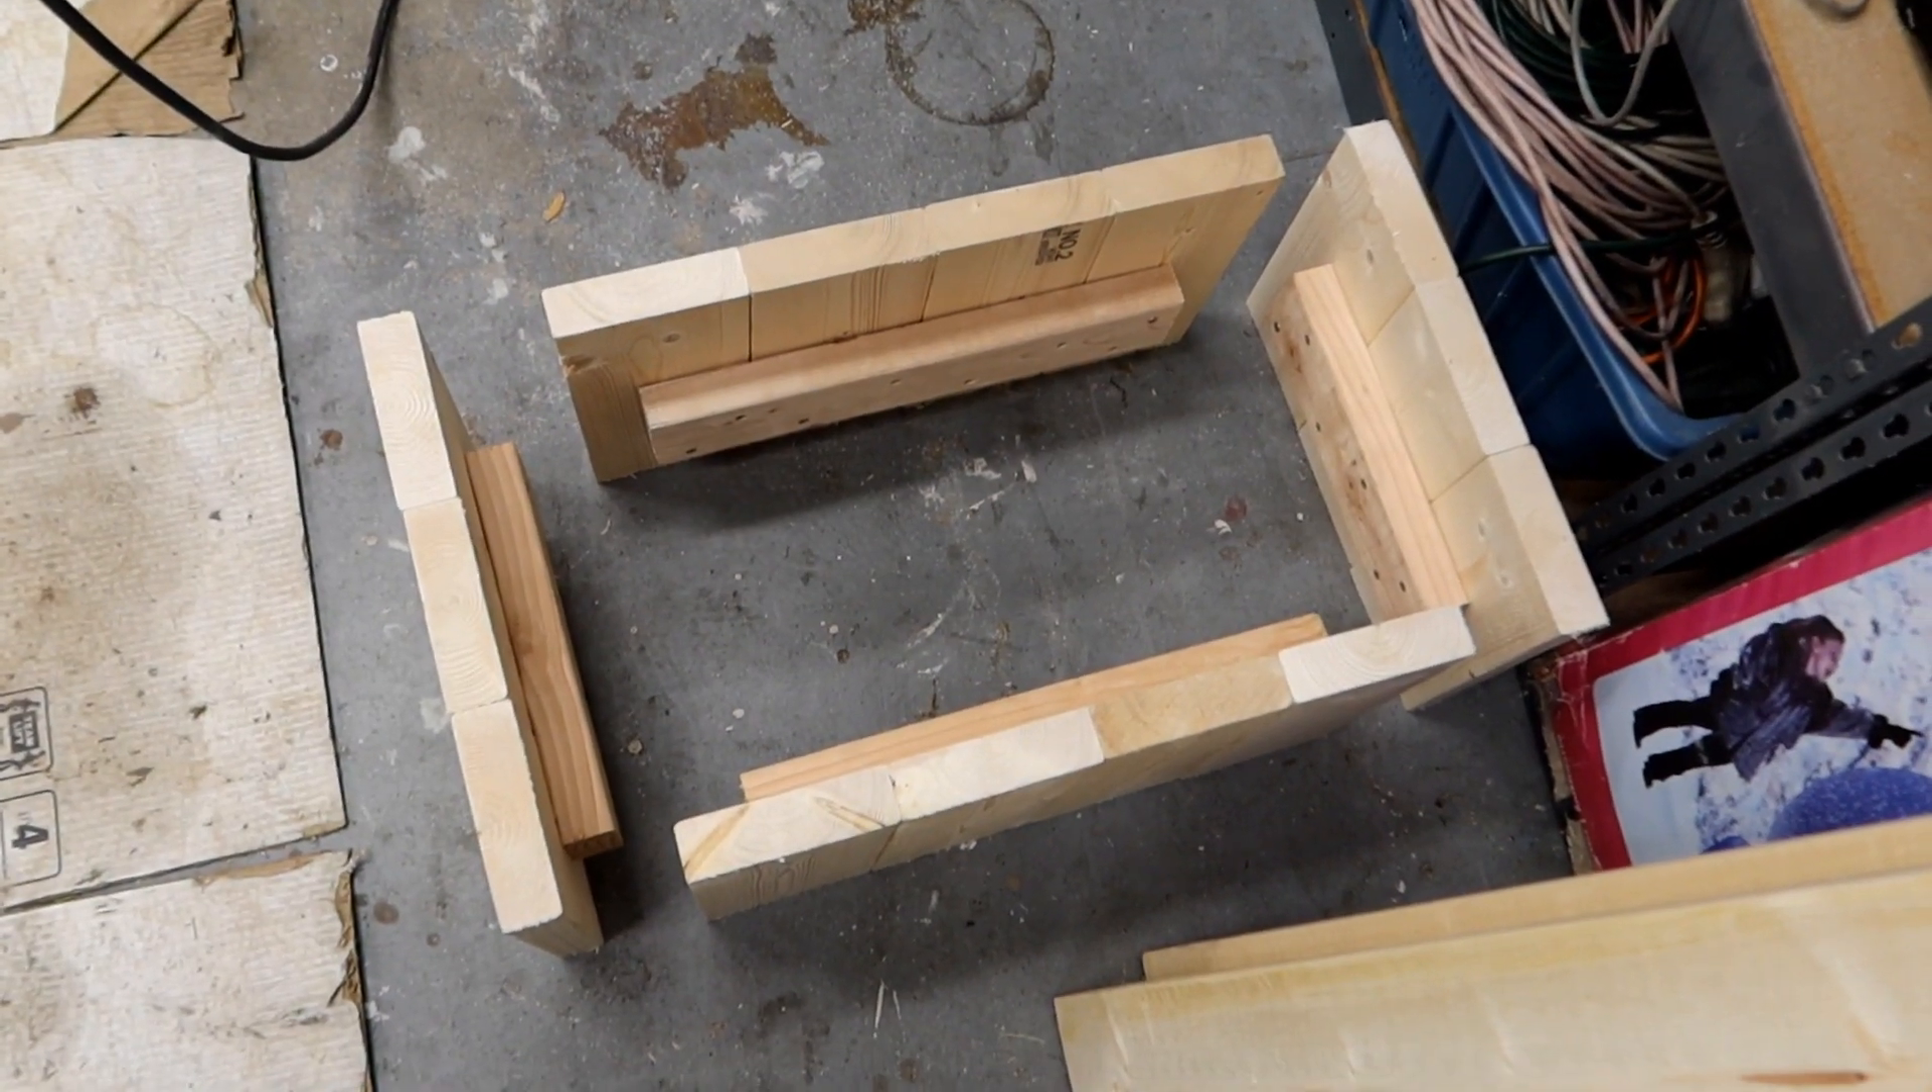All right, I've got the side pieces assembled. I've actually assembled them into the walls already.